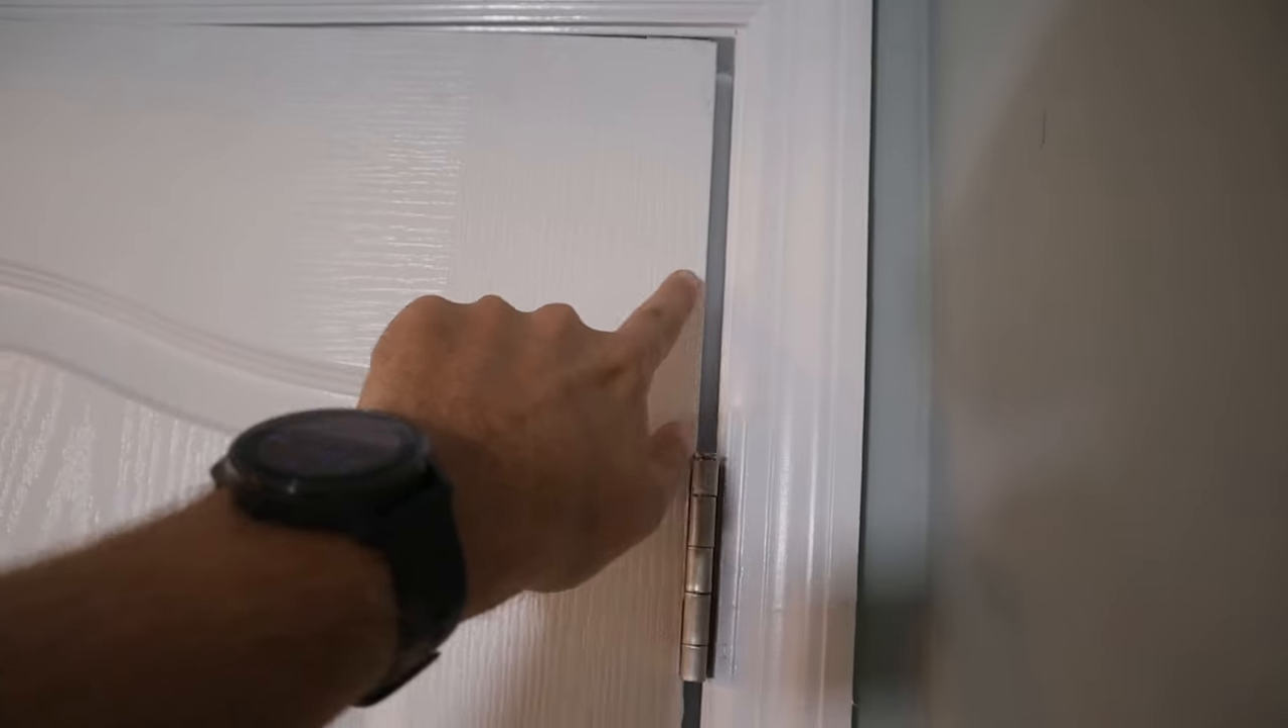All right, so if you take a look at the door up here at the top, what you can see is you can see a giant gap here and that's again because the door is sagging that way up here at the top.